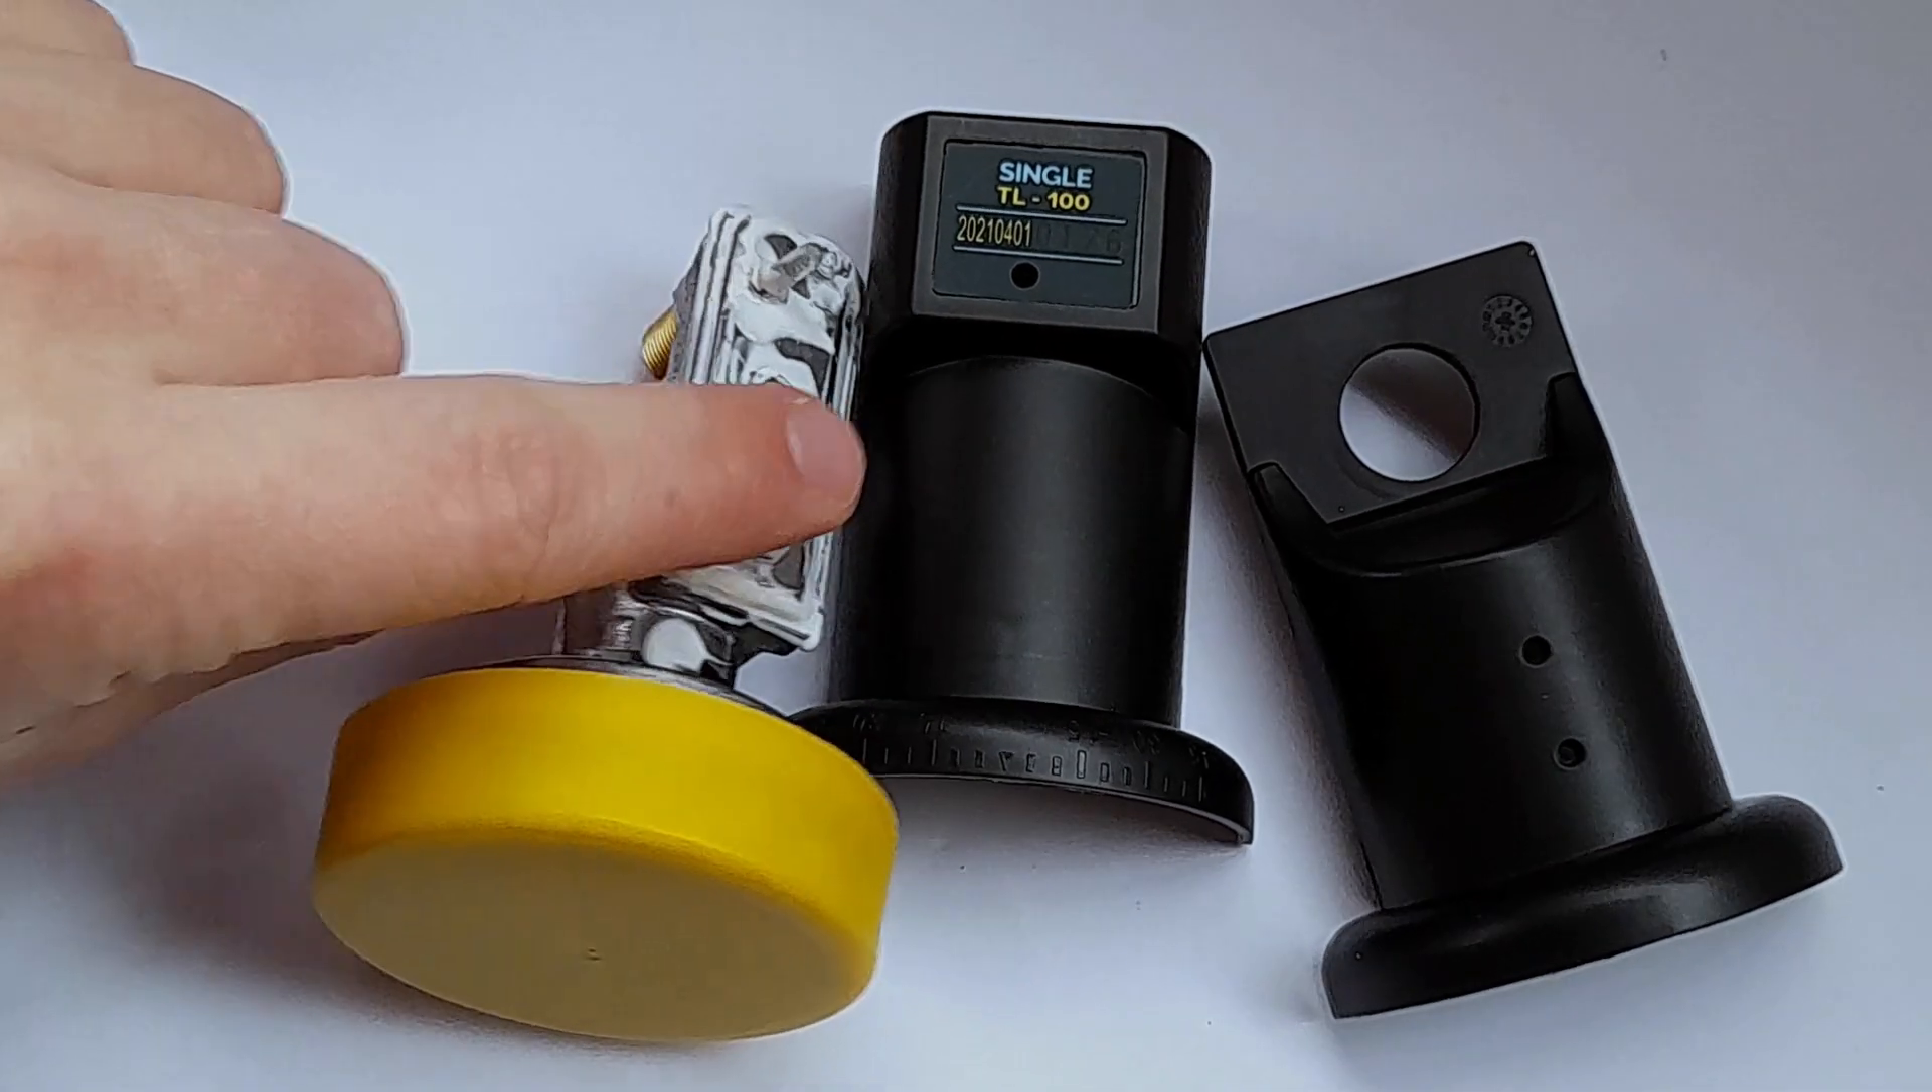Now of course we still have this yellow plastic cap on the waveguide input.